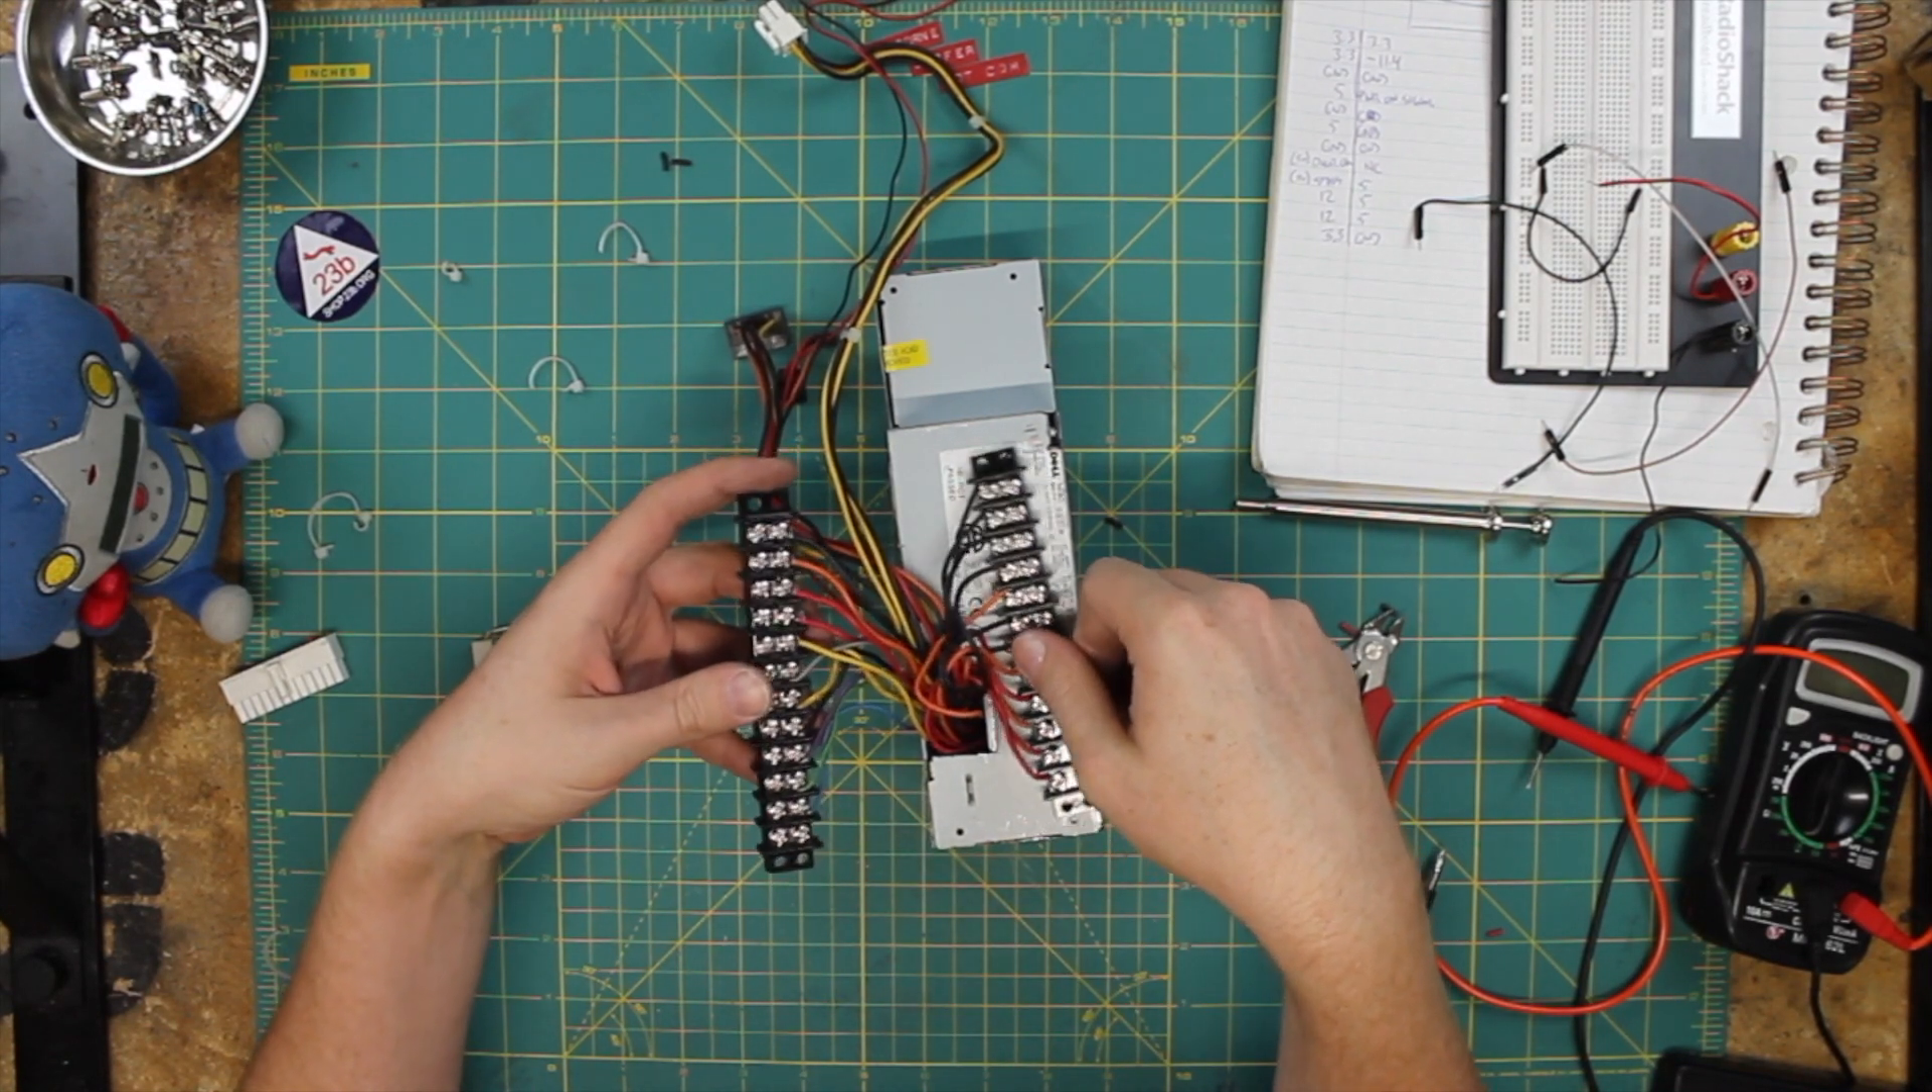So now we have all of our individual wires here, but I have everything all in these screw -on terminal blocks.